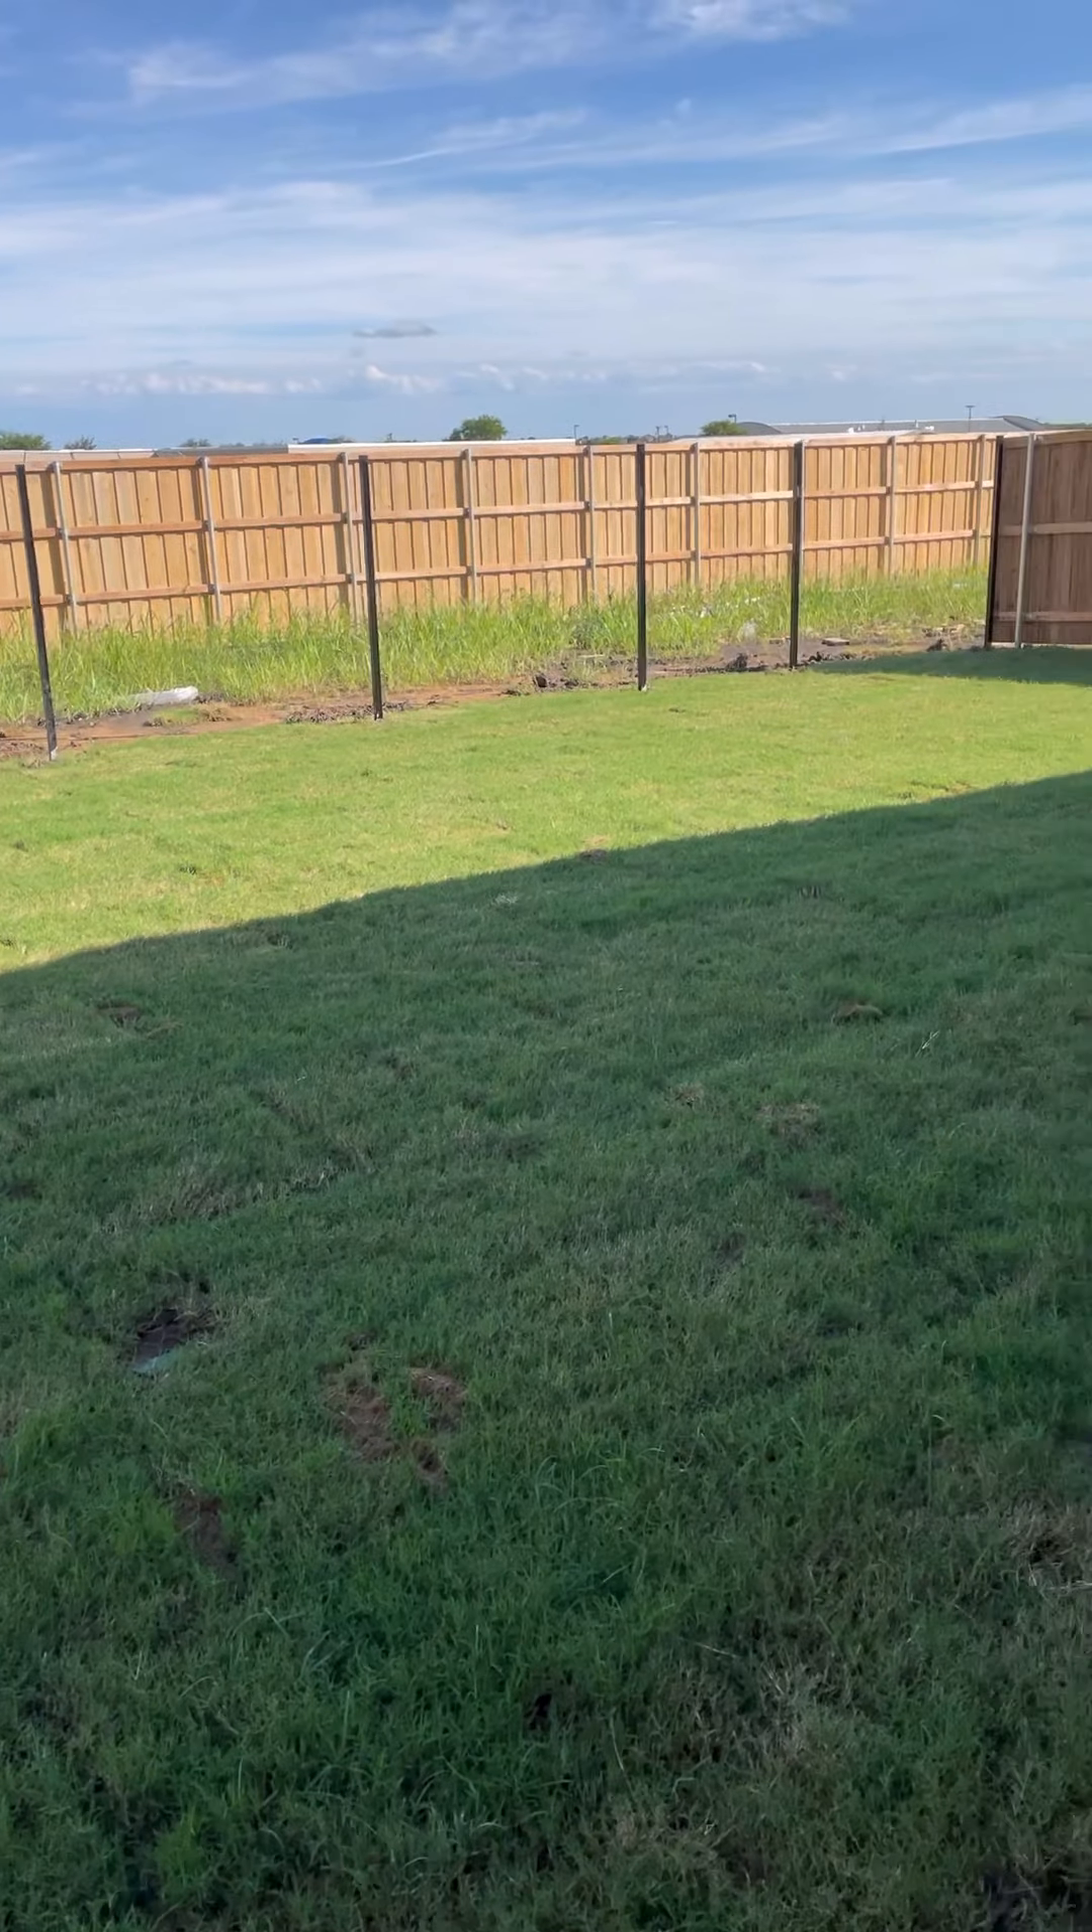Your wrought iron fence at the back still needs to go in.